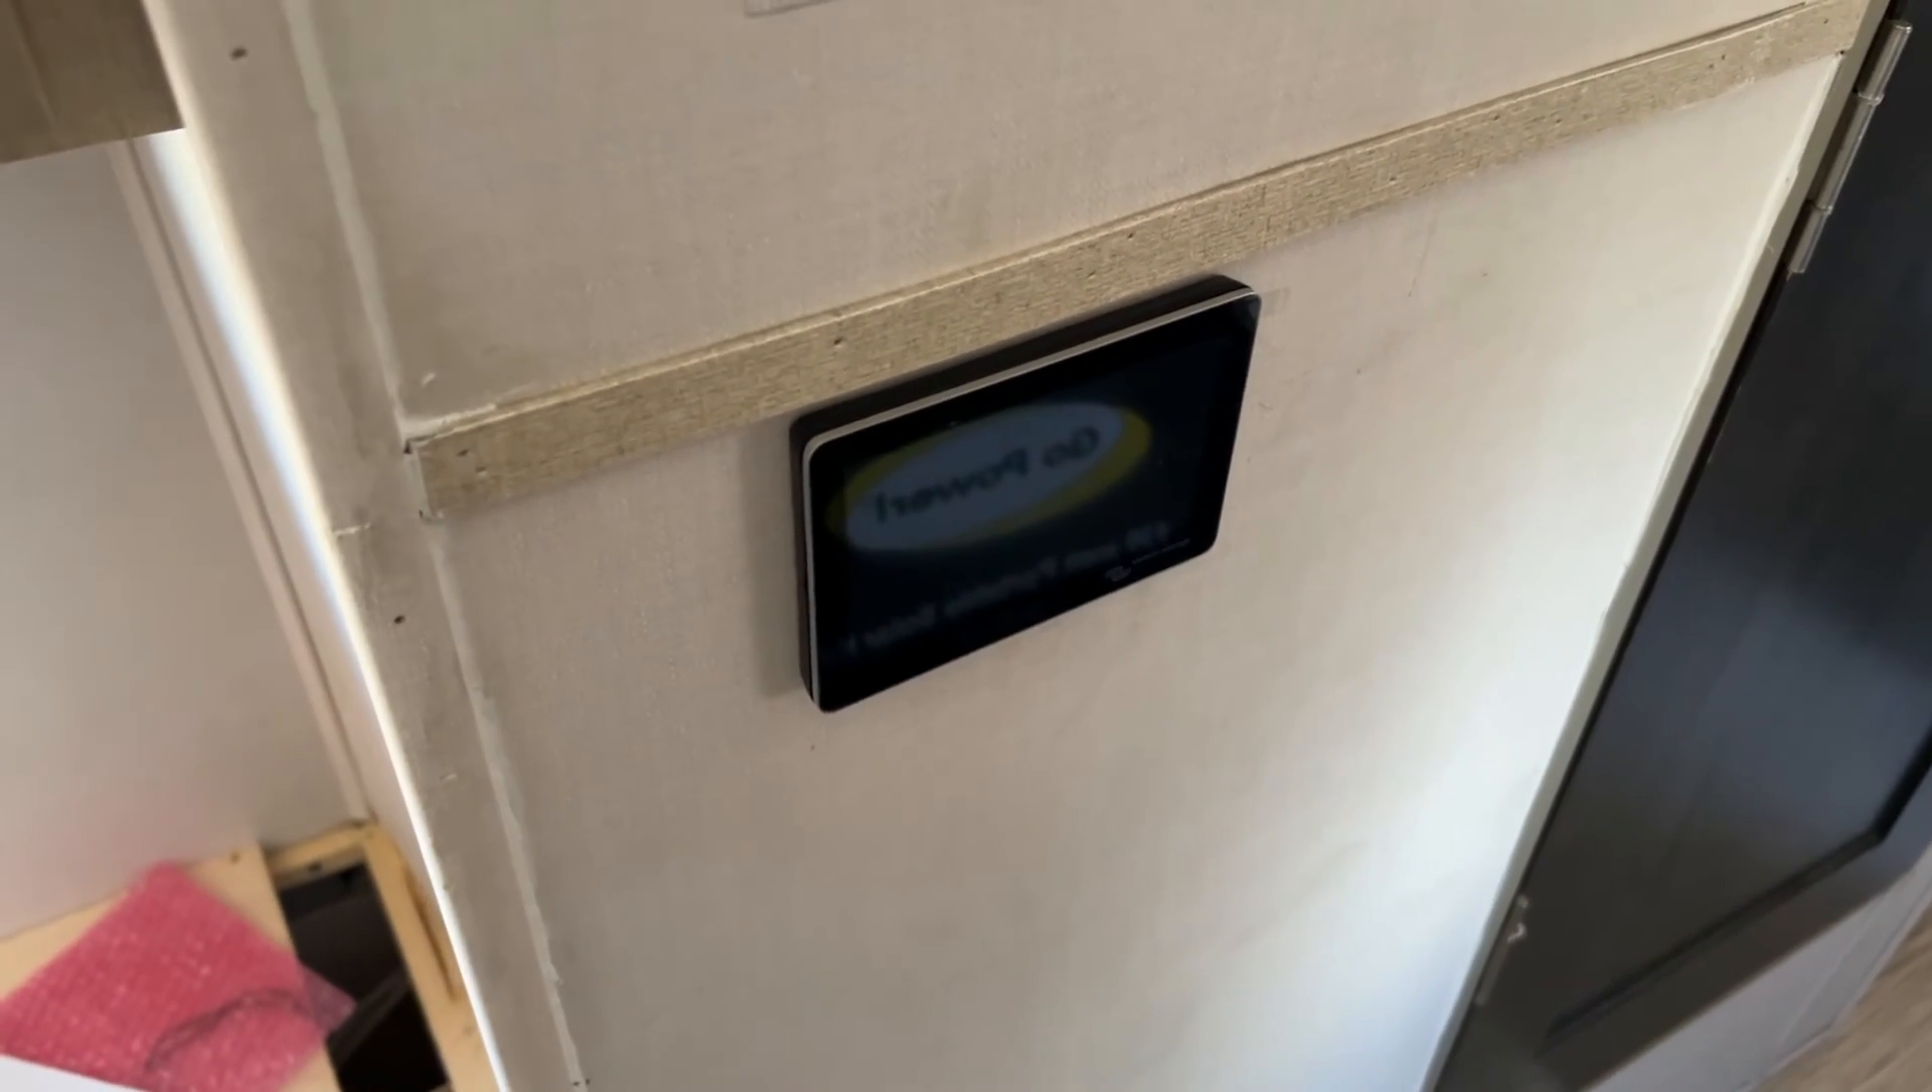We've also, uh, while, while, uh, I was working over the weekend, I went and got the, uh, the touch 50 display installed.